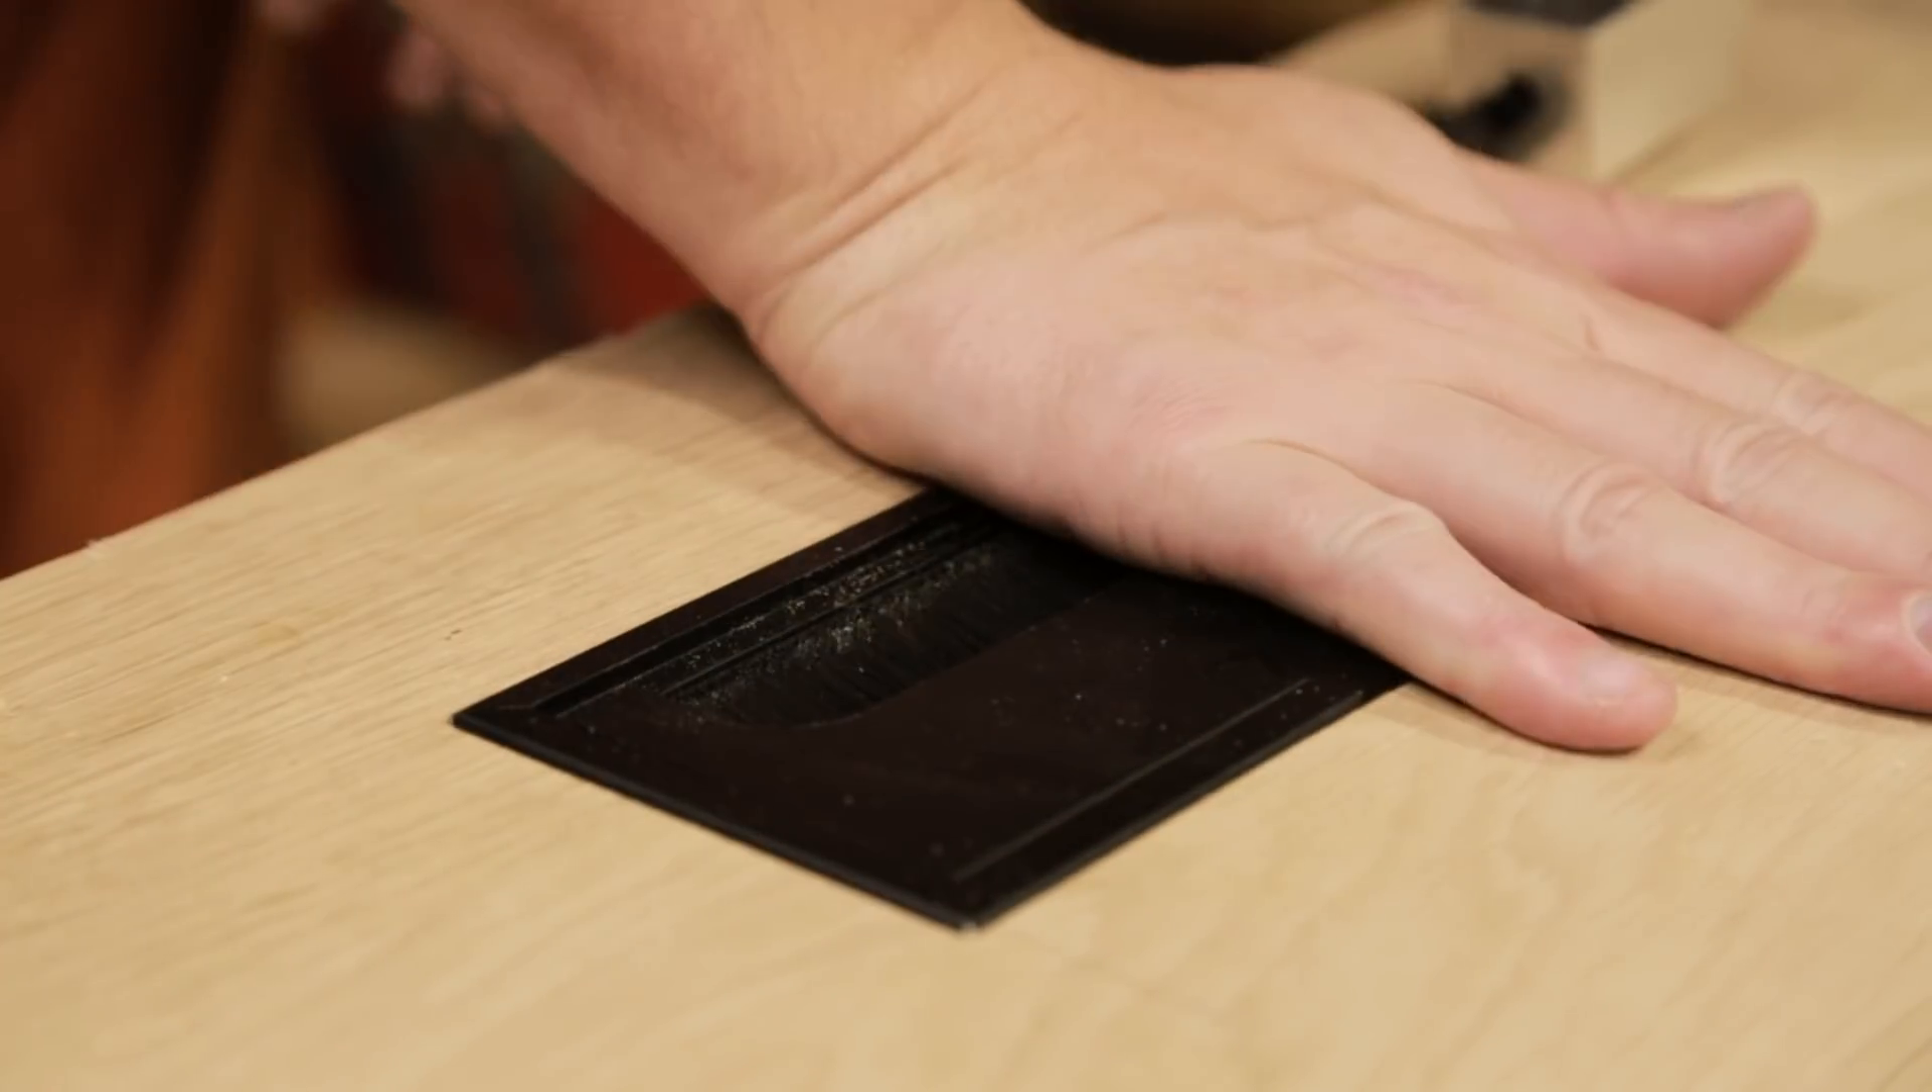The grommet fit perfectly.